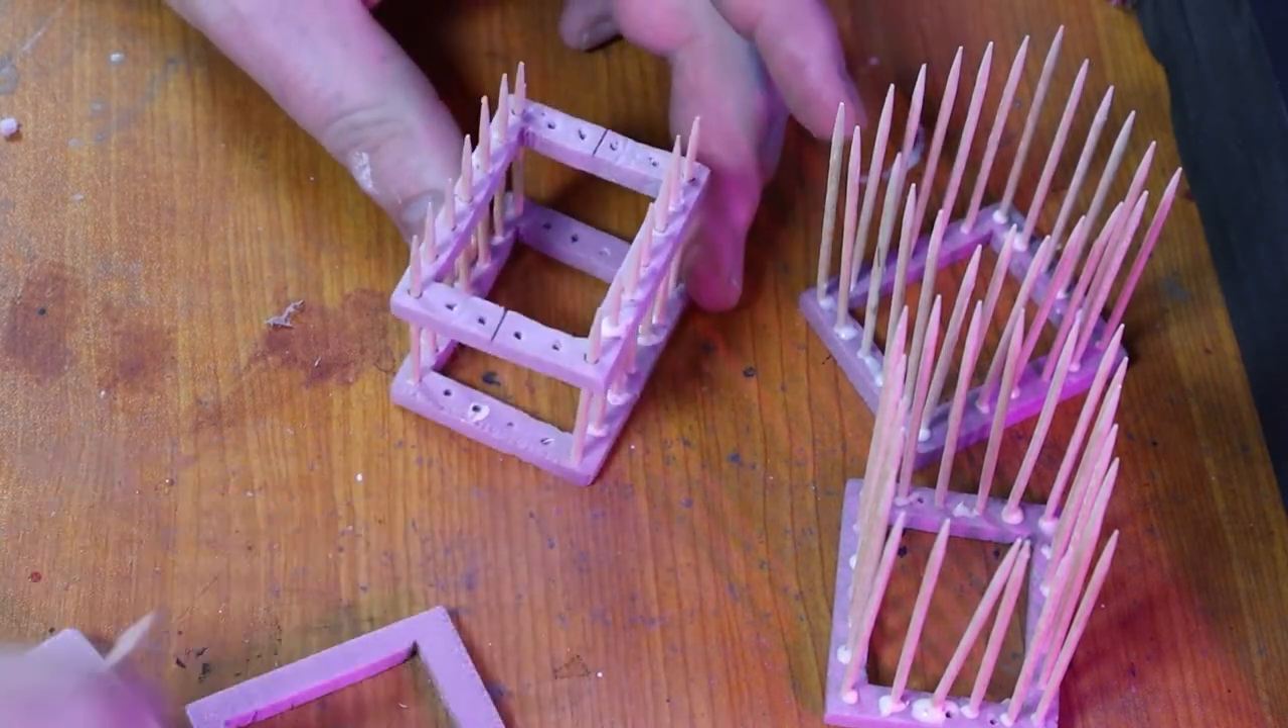I've drilled the holes and in the rectangles and just slid the toothpicks all the way through.